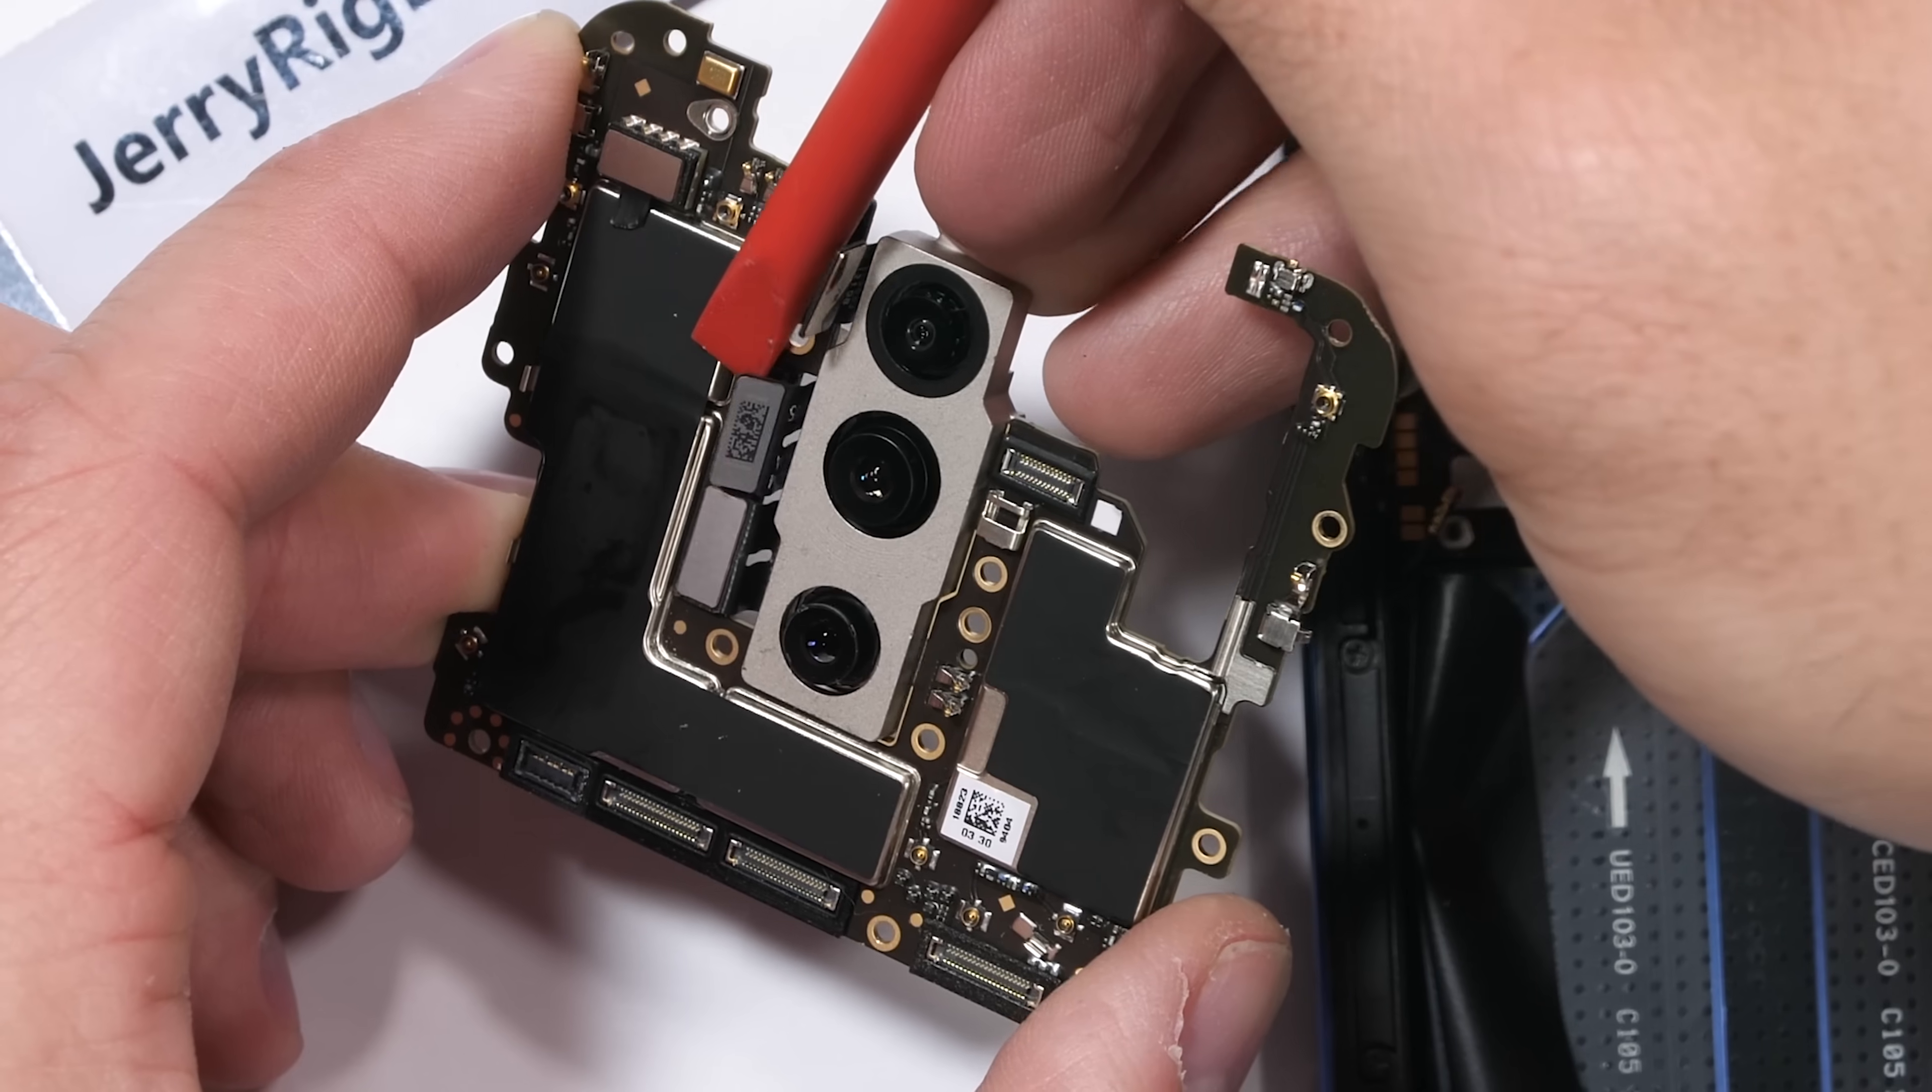Now that the motherboard is out, let's take a look at the rear cameras.